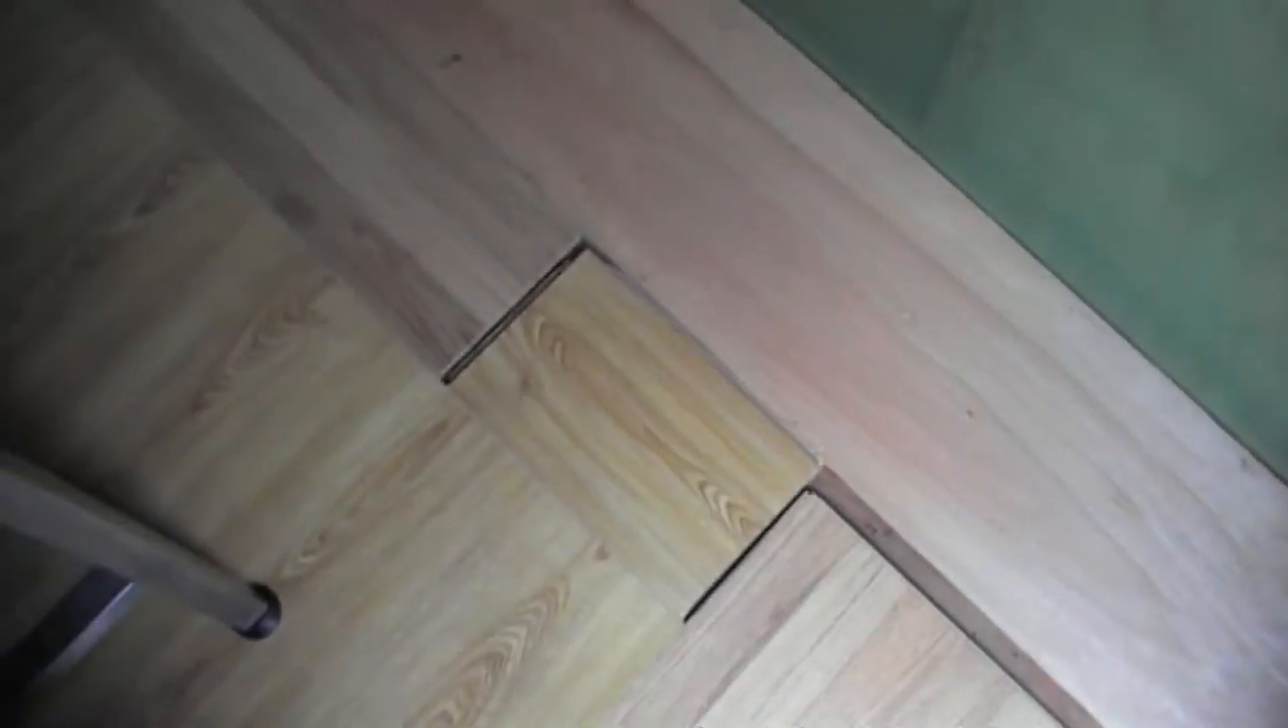But we've pretty much filled everywhere in. Just apart from a little gap there. And there.